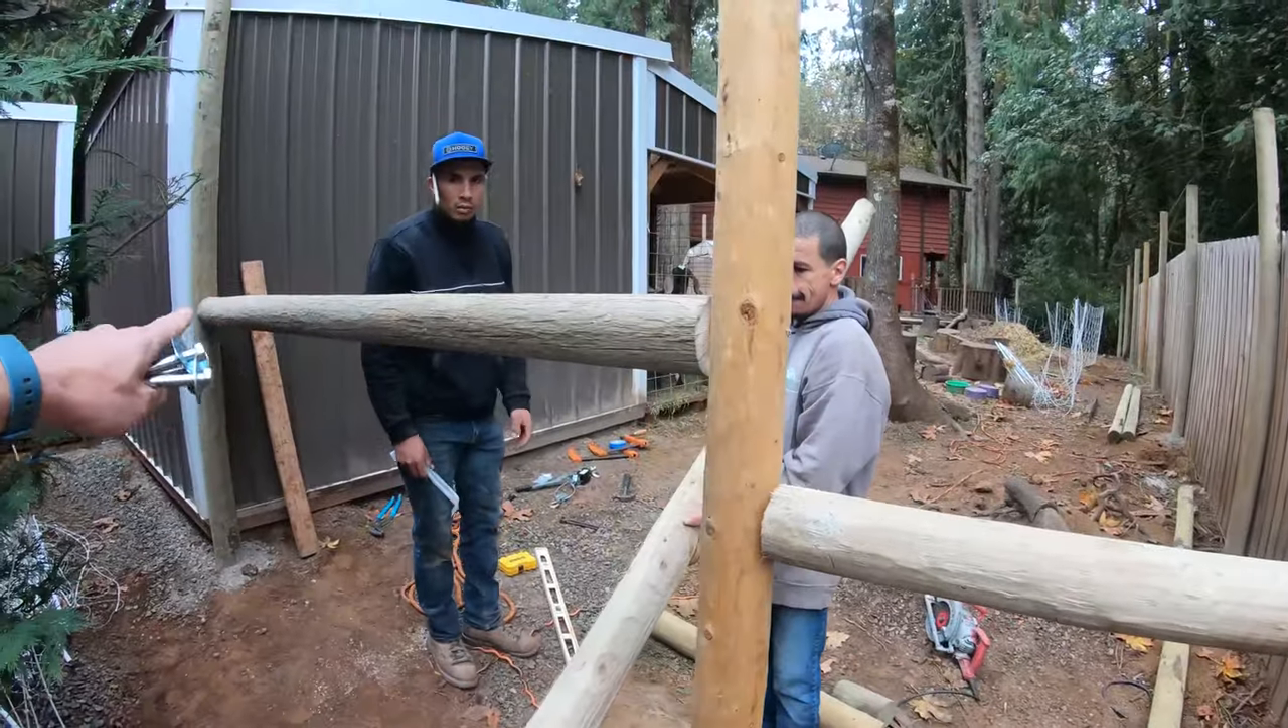We've got the cross supports in.